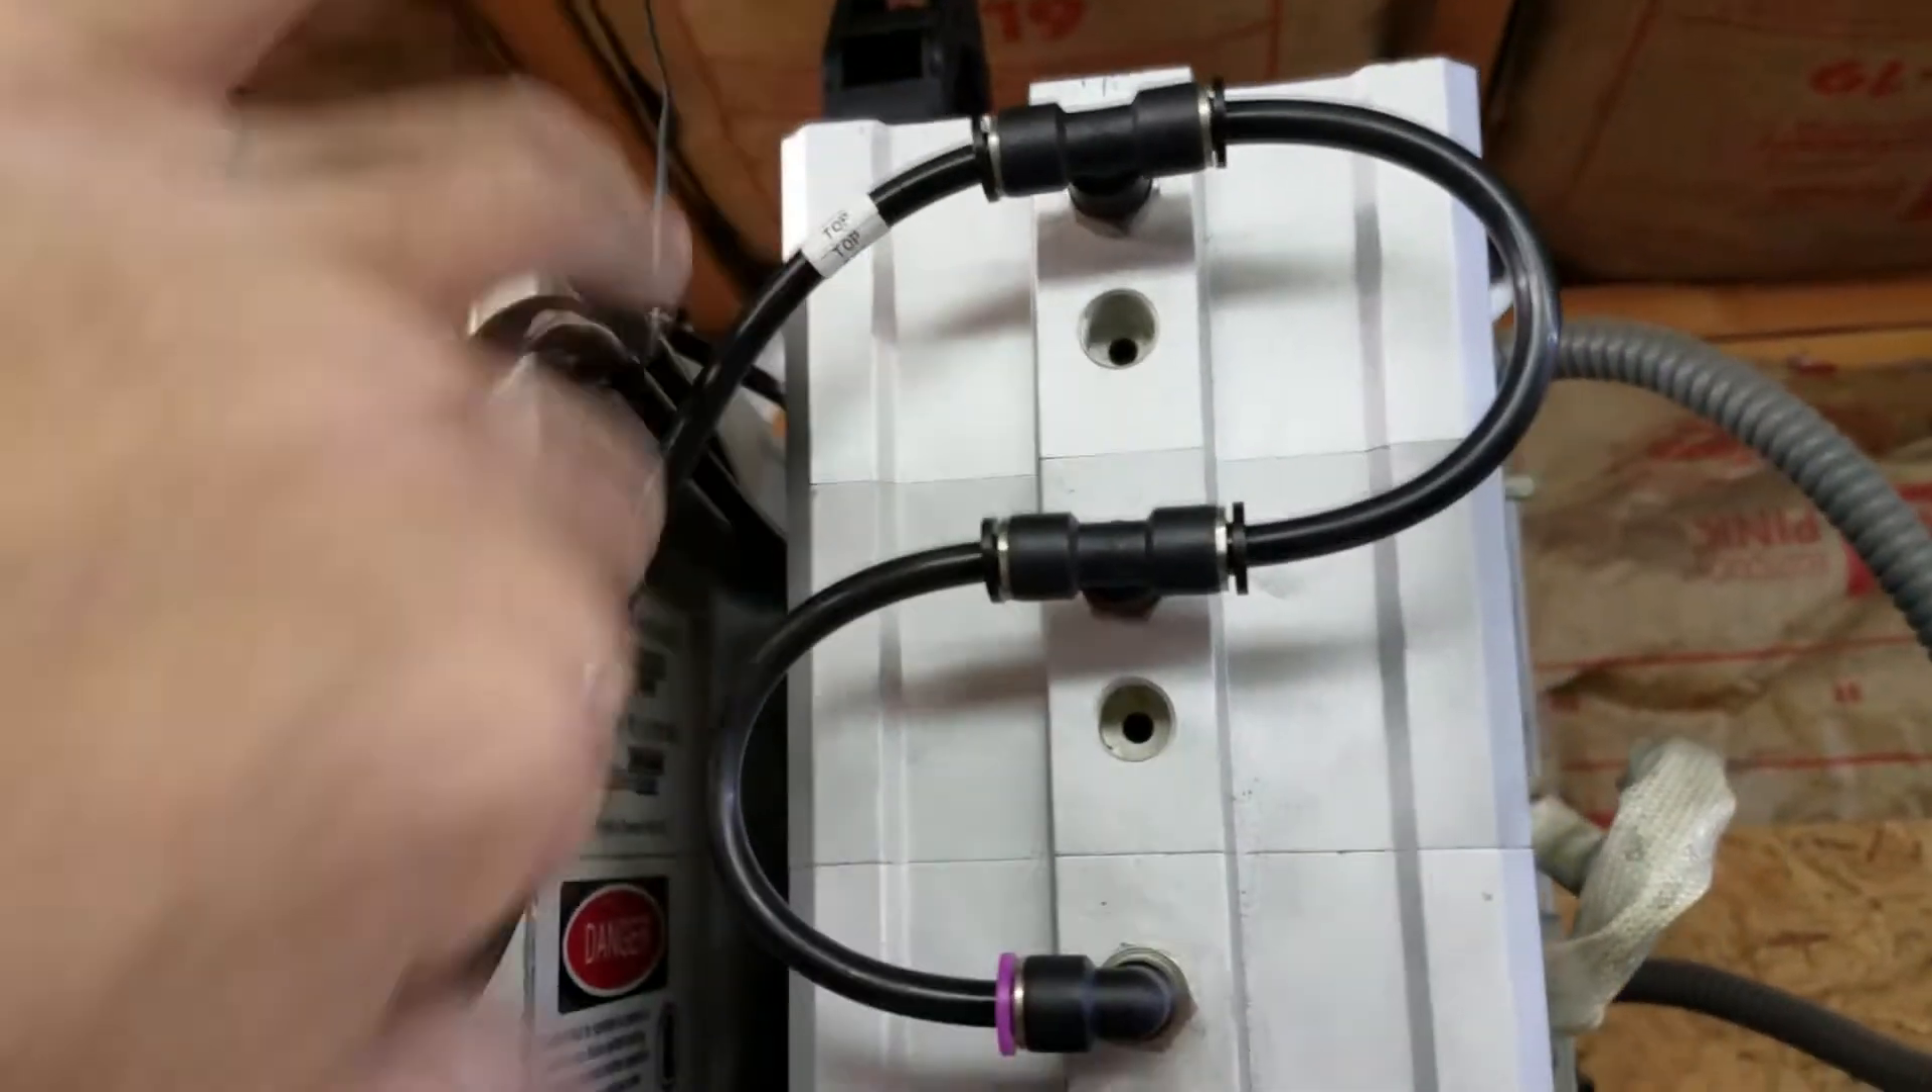So, I went and, uh, hooked up the hoses, the top and the bottom.